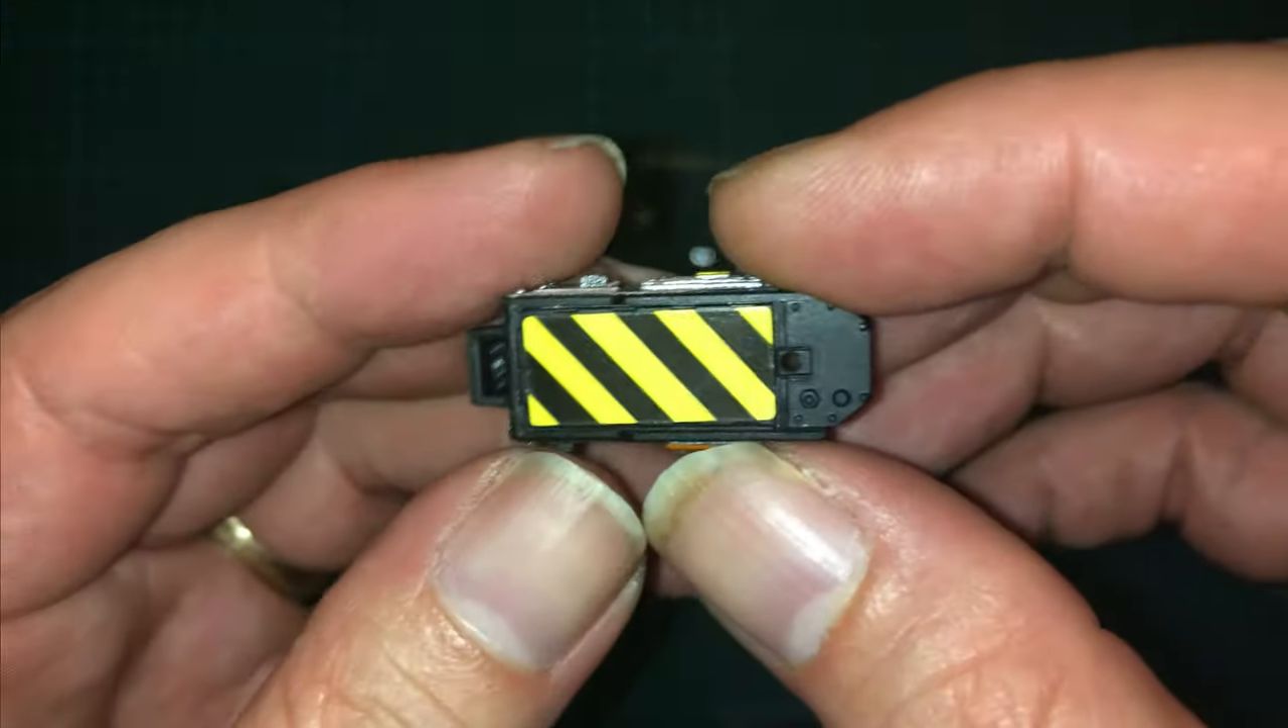Okay, so I've got the, uh, the sticker on here.